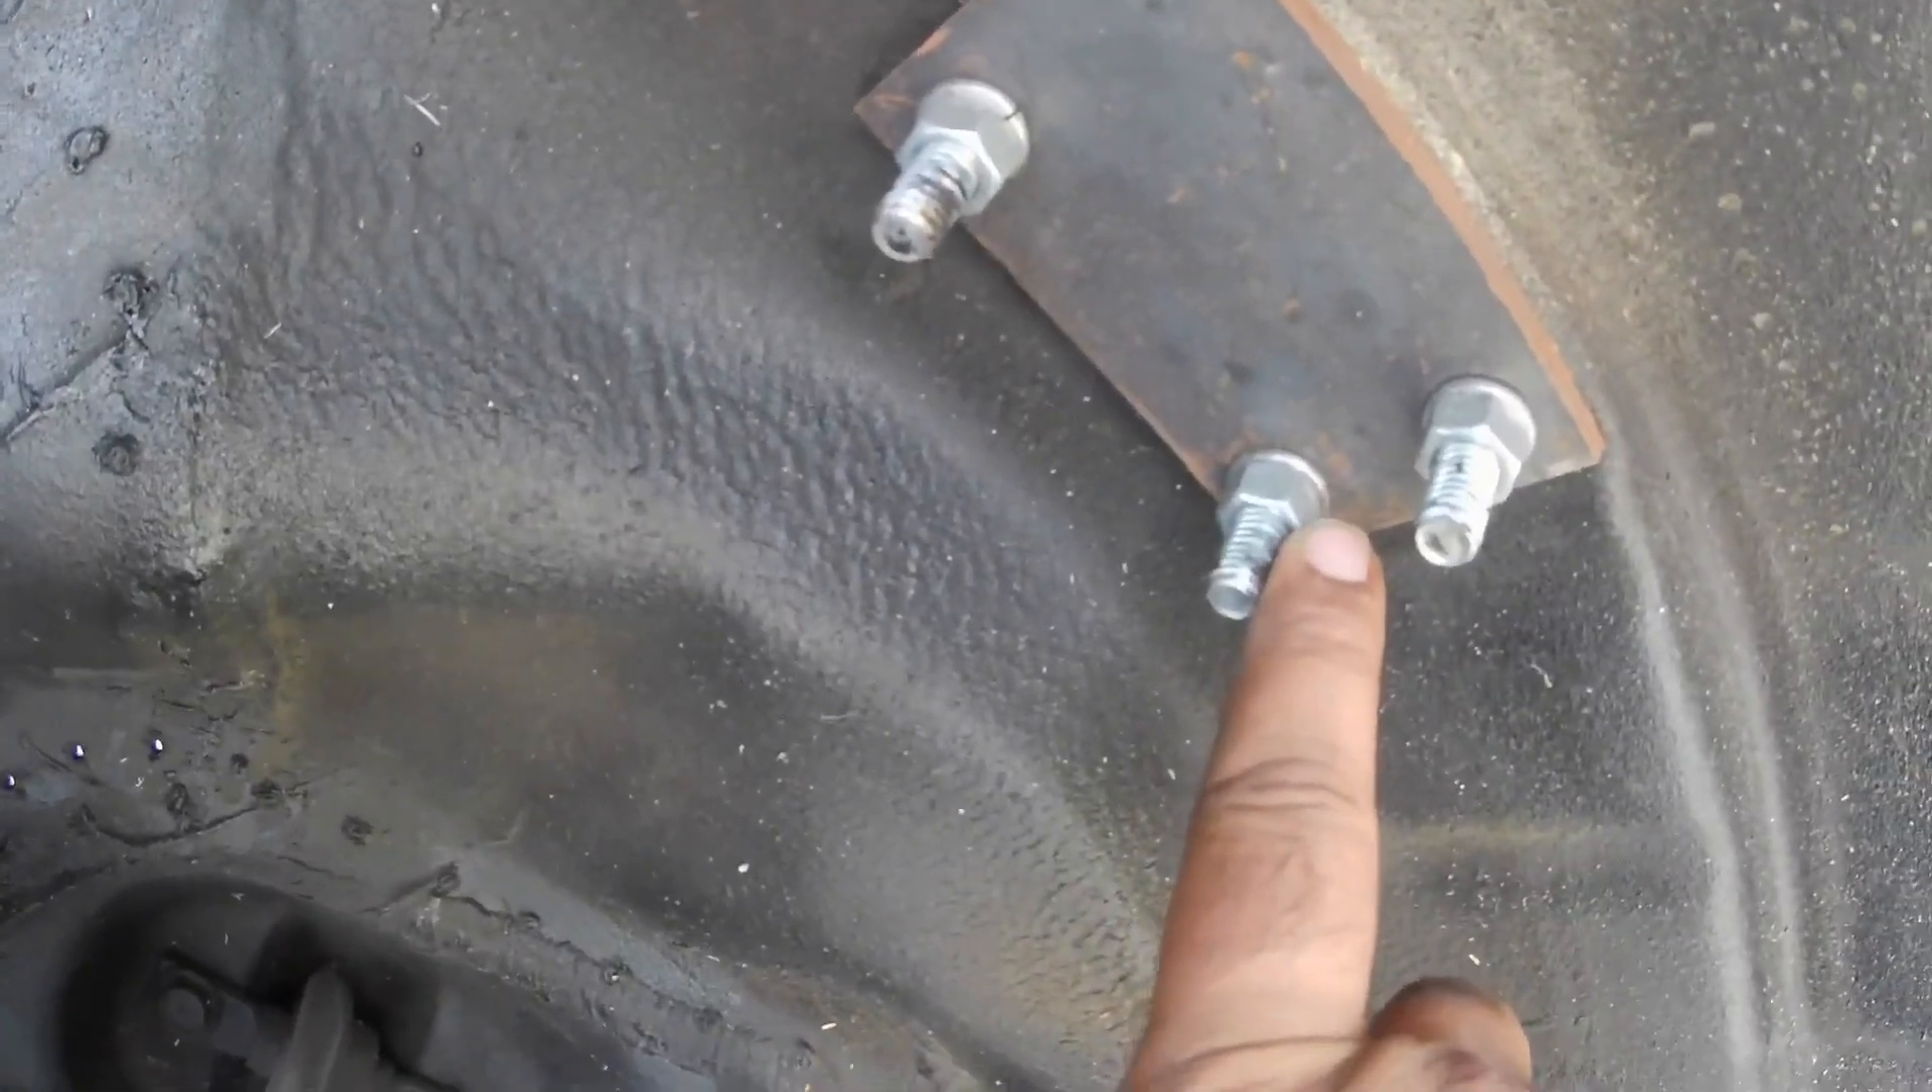You can see right in here is where the bolts are going down and inside the wheel well this is where they're coming out they stick out a pretty good amount.